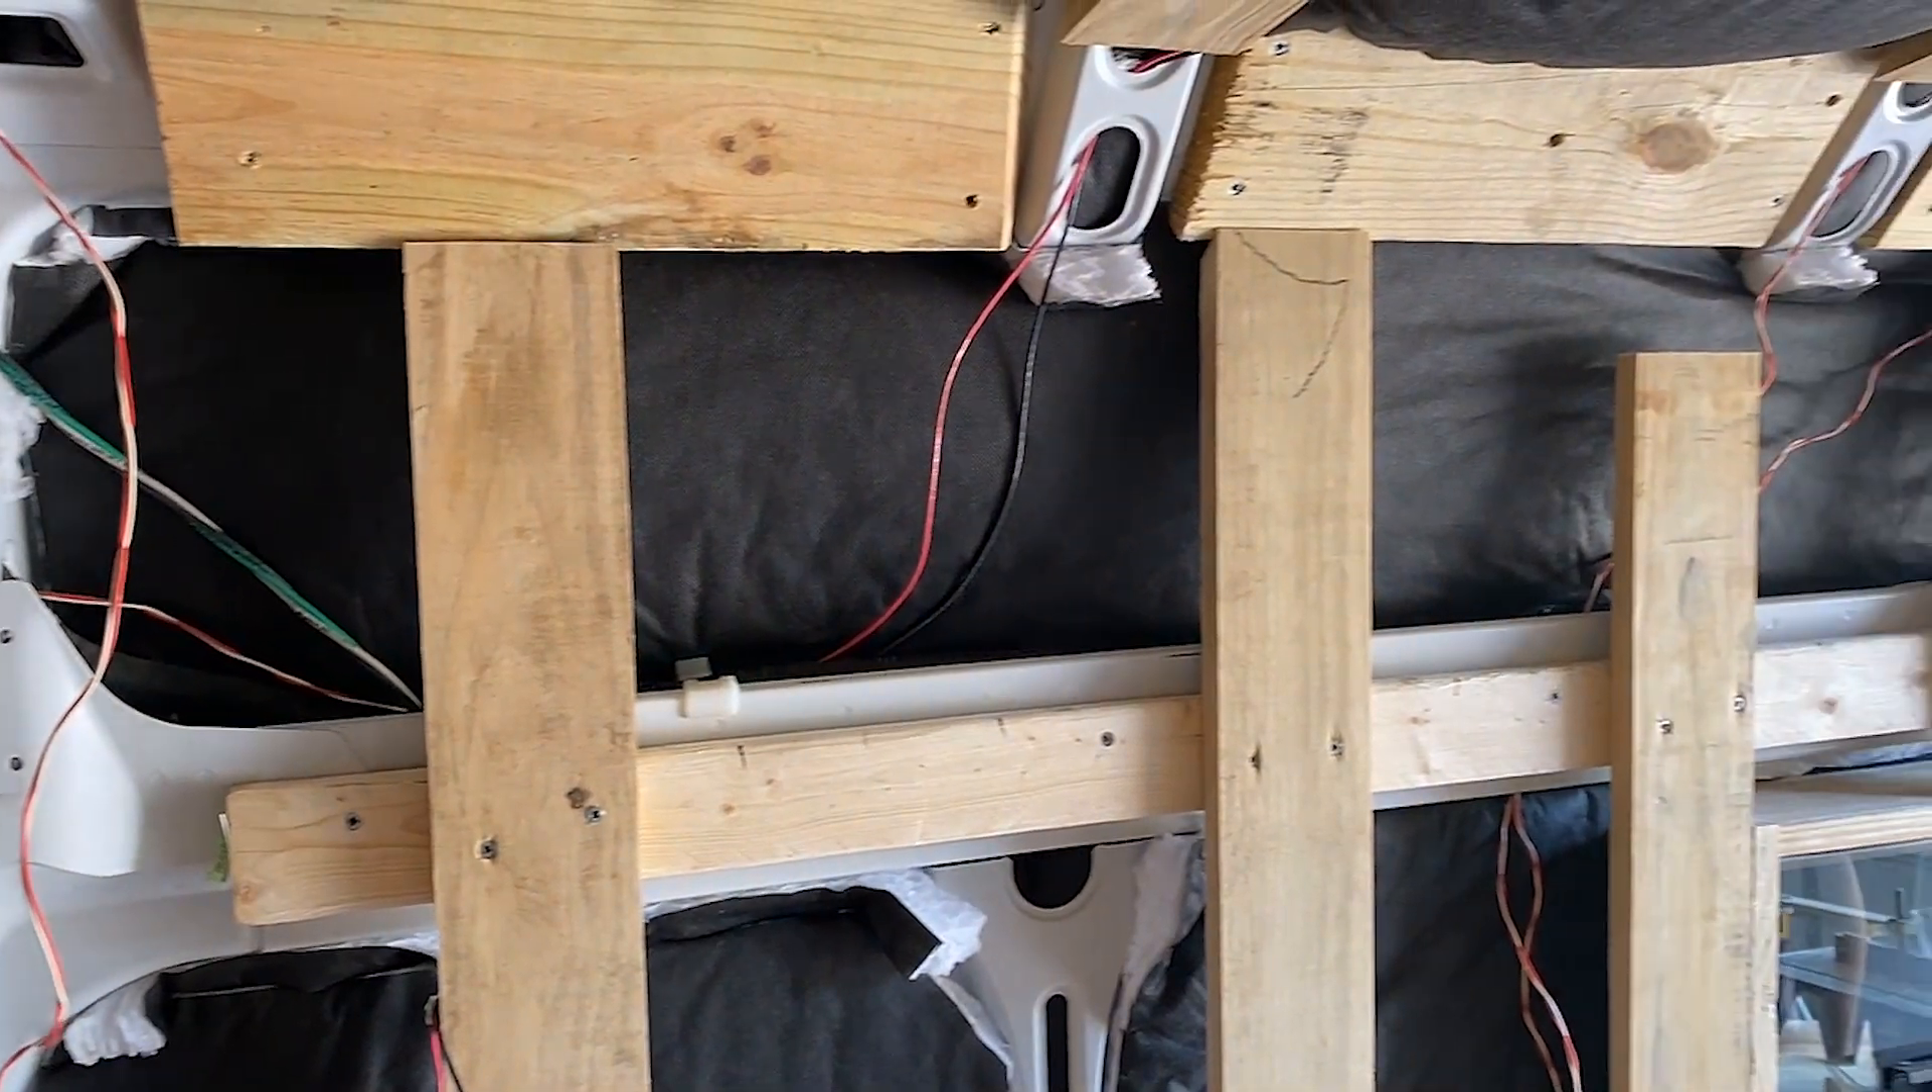Pretty much all we got to do now is skin the inside and we're good to start plugging everything in.